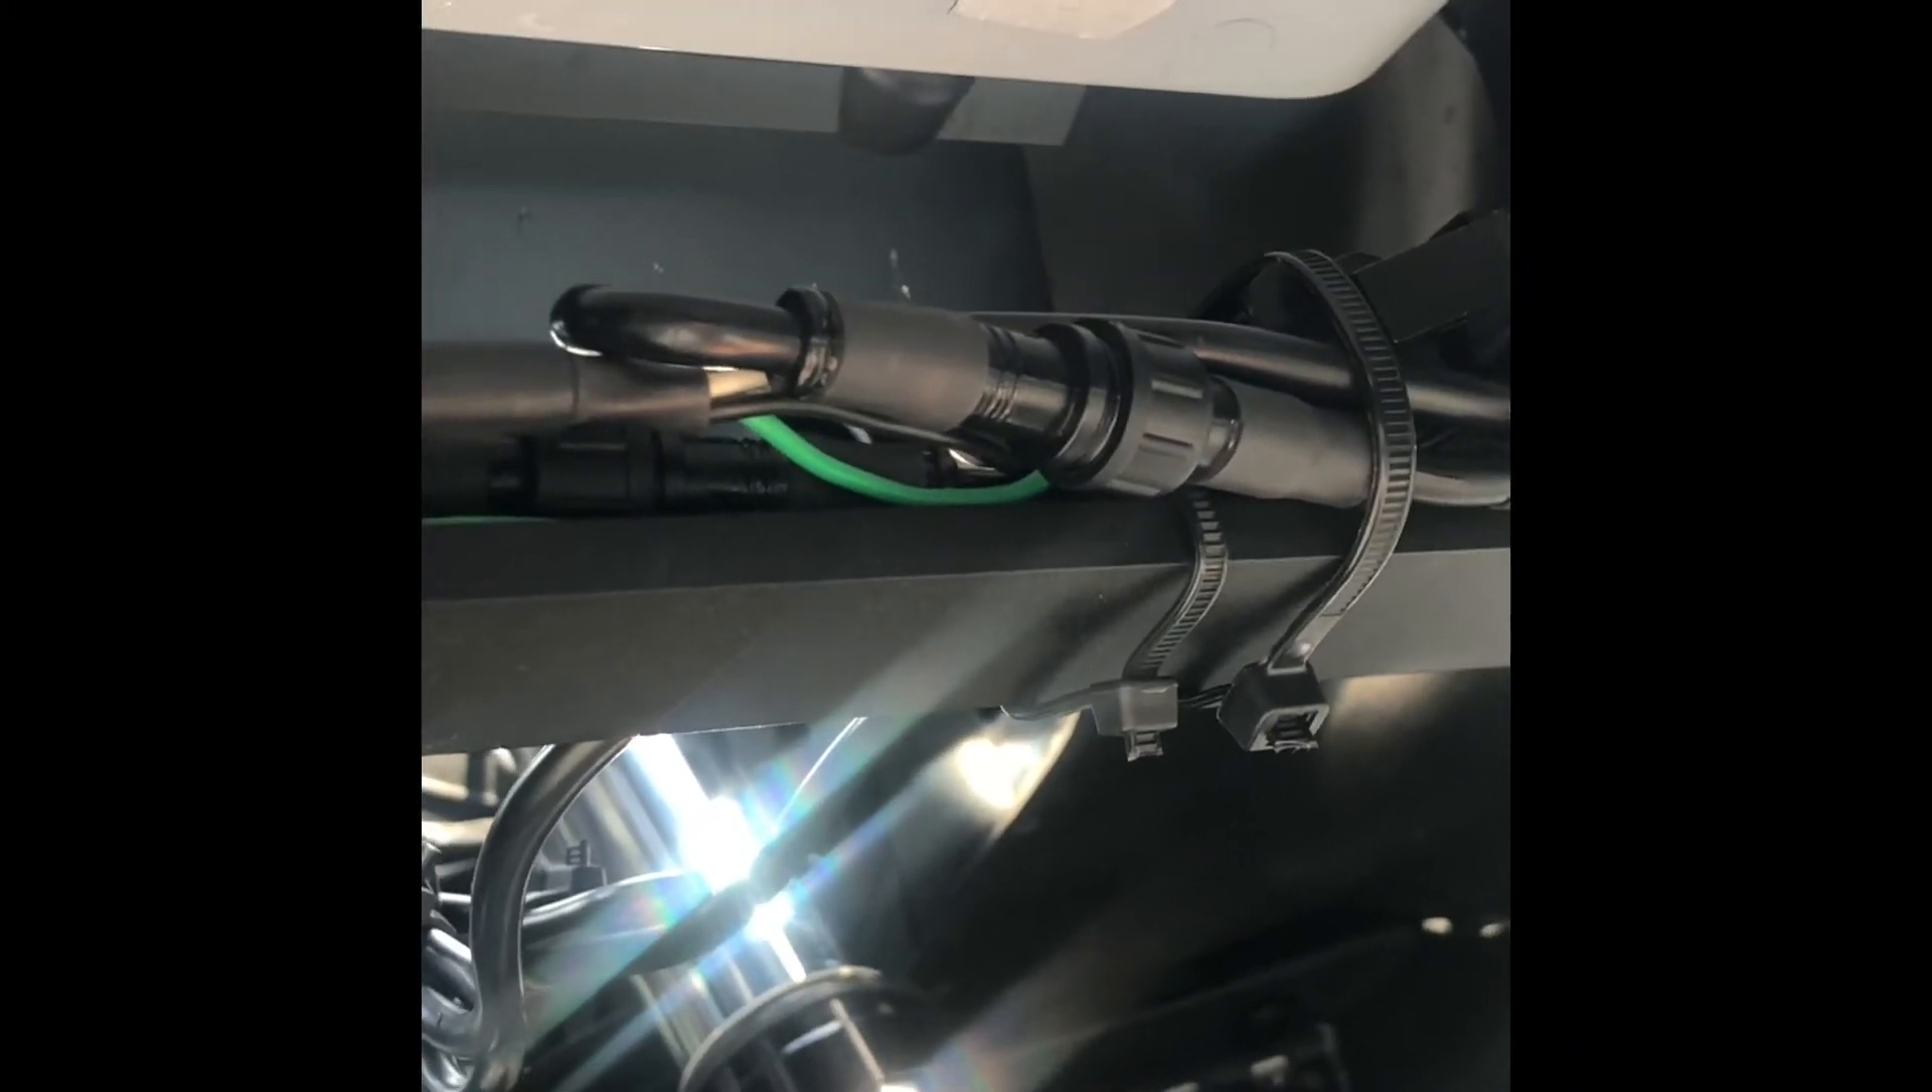It's all tie wrapped up on top of the light bar which is okay because you can't see it from the top of the bike.